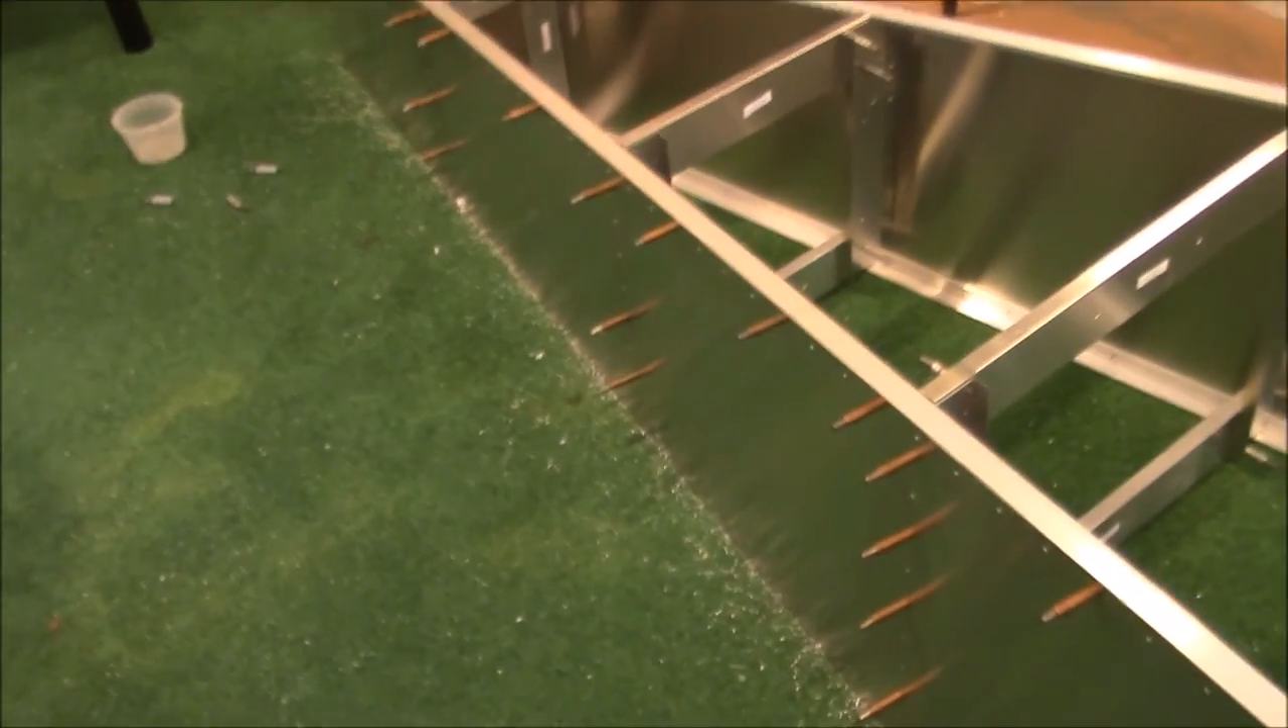Got the side panel back on.